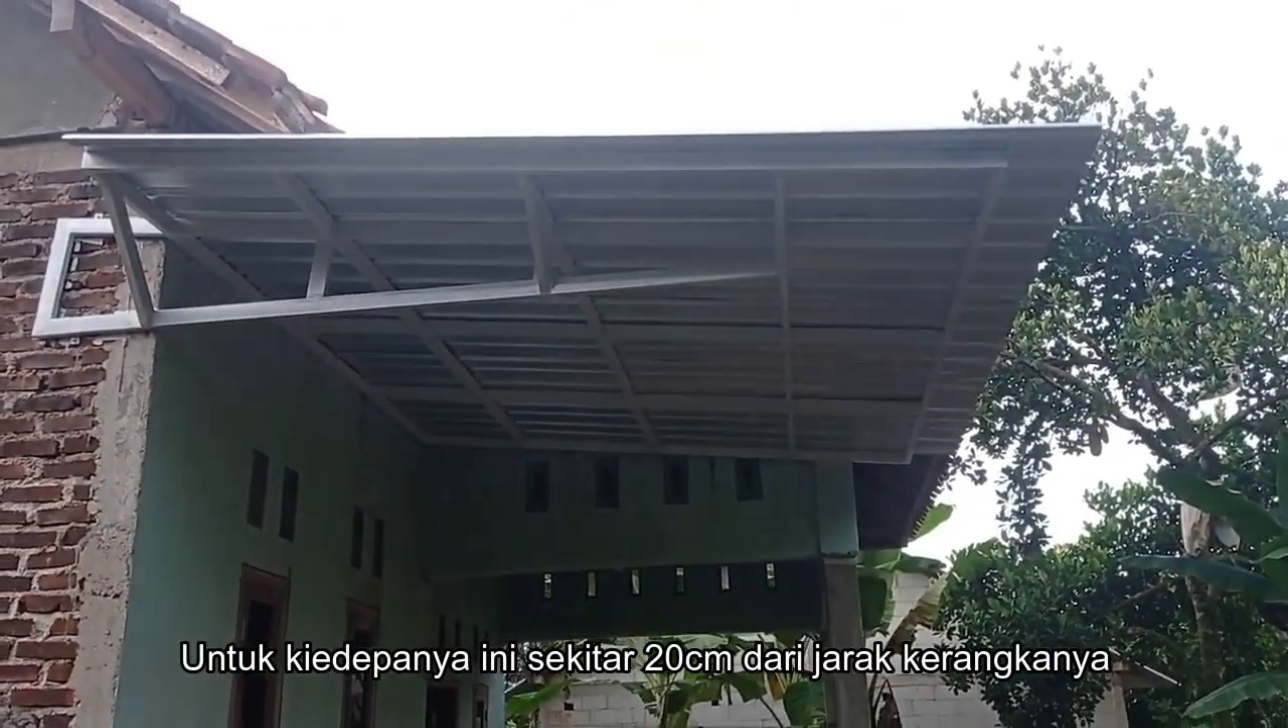Baiklah ini sudah terpasang dan kanopinya sudah jadi ya kawan-kawan.